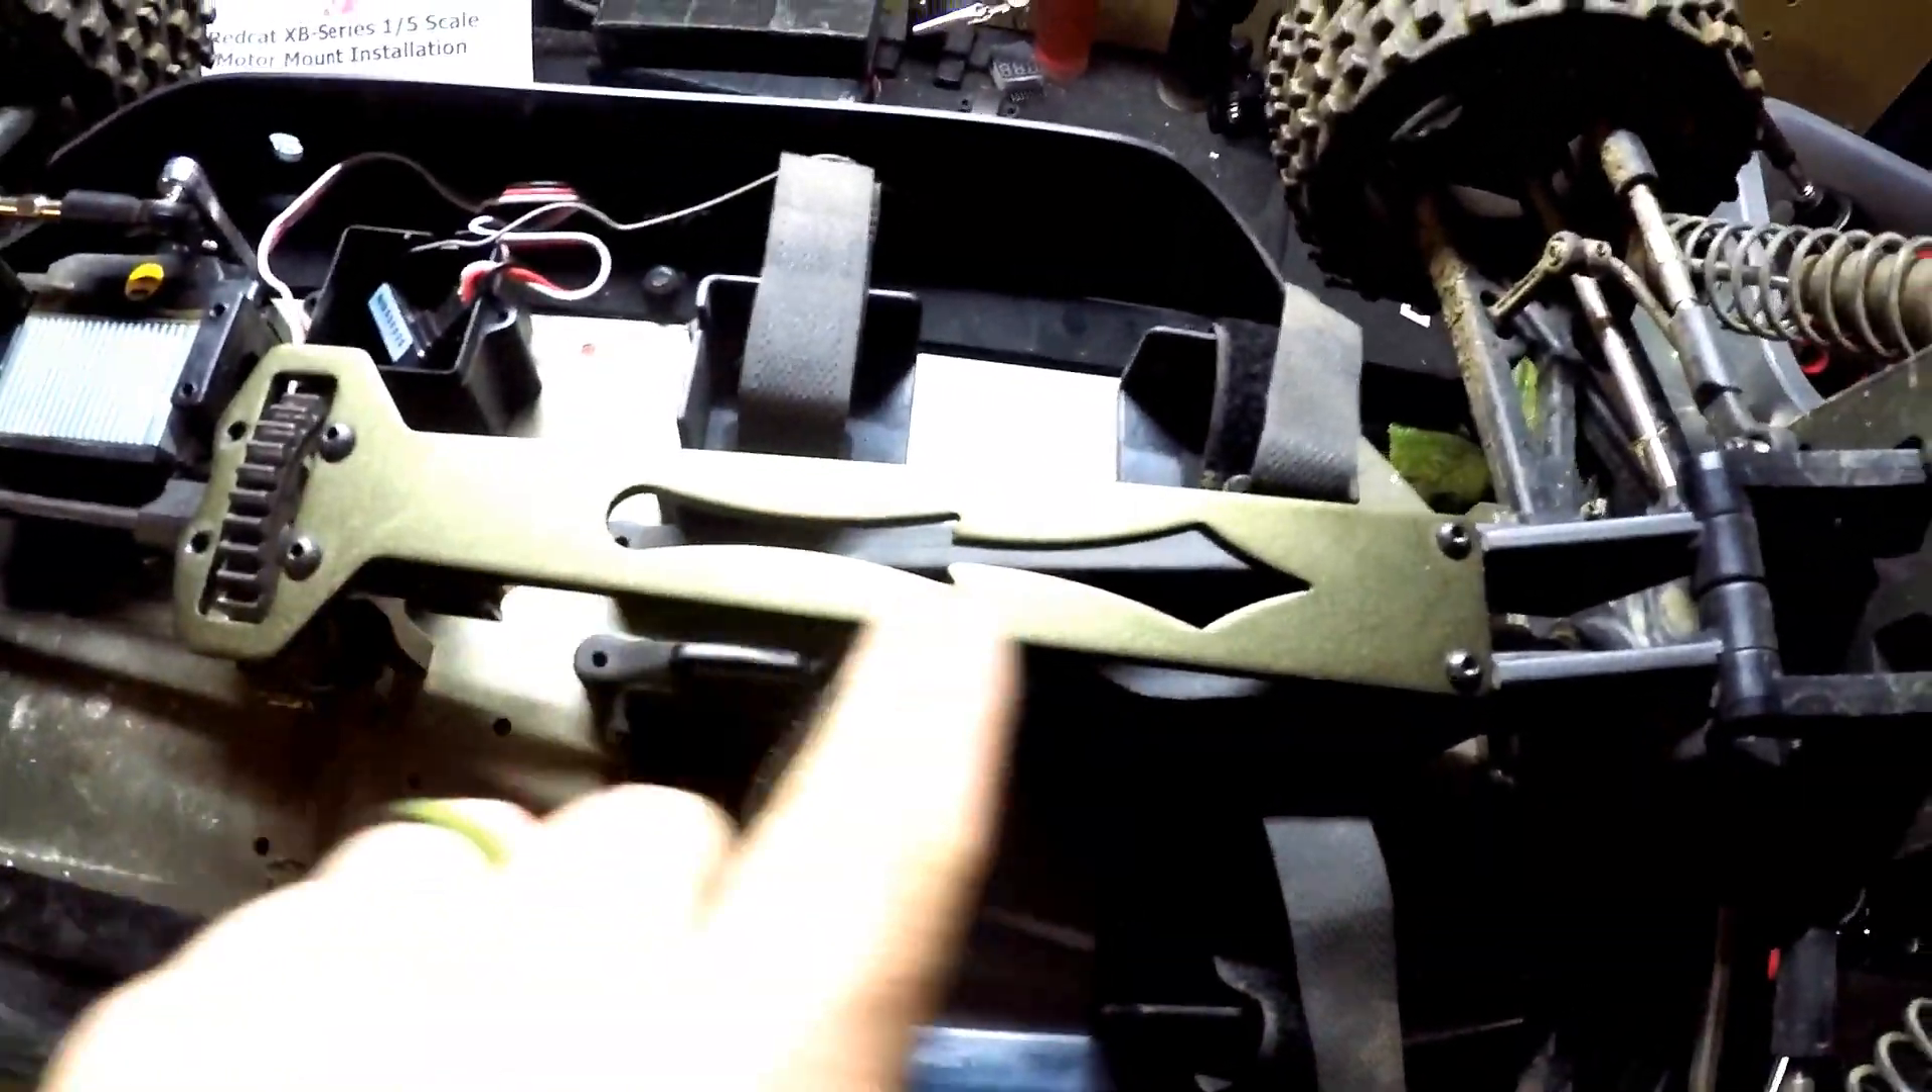All right everybody so I put this uh top chassis brace back in right here.